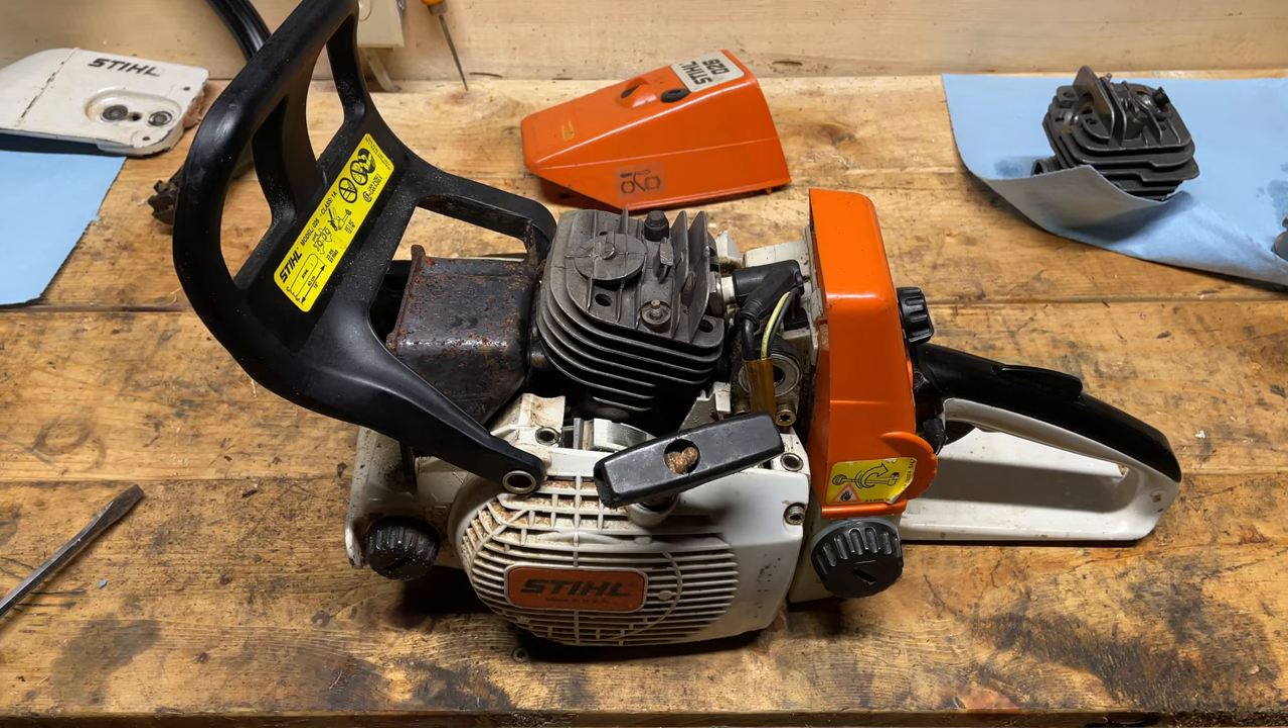Obviously, I can't get at everything here with the saw the way it is, but we certainly got a lot of the crud off. So I'm going to pop the muffler off now.